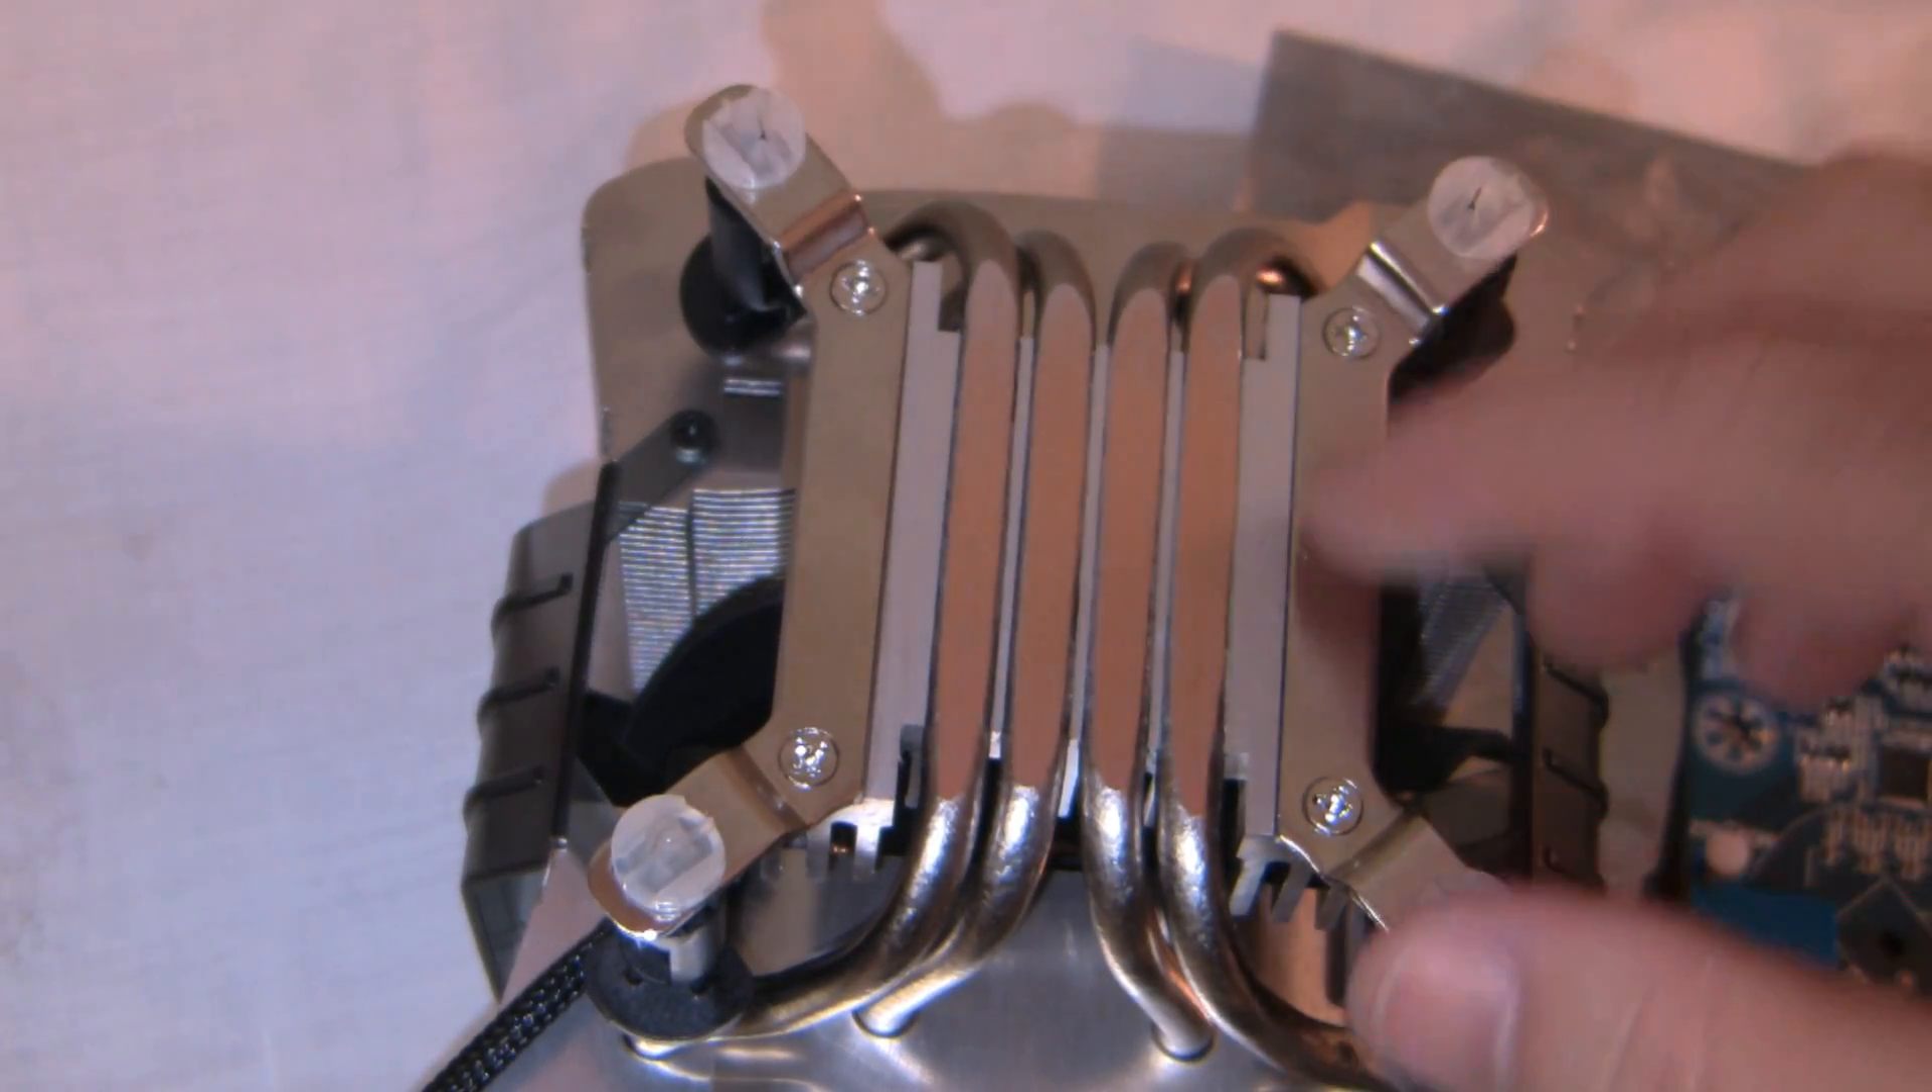The push pins with the bracket are secured to the heat sink.